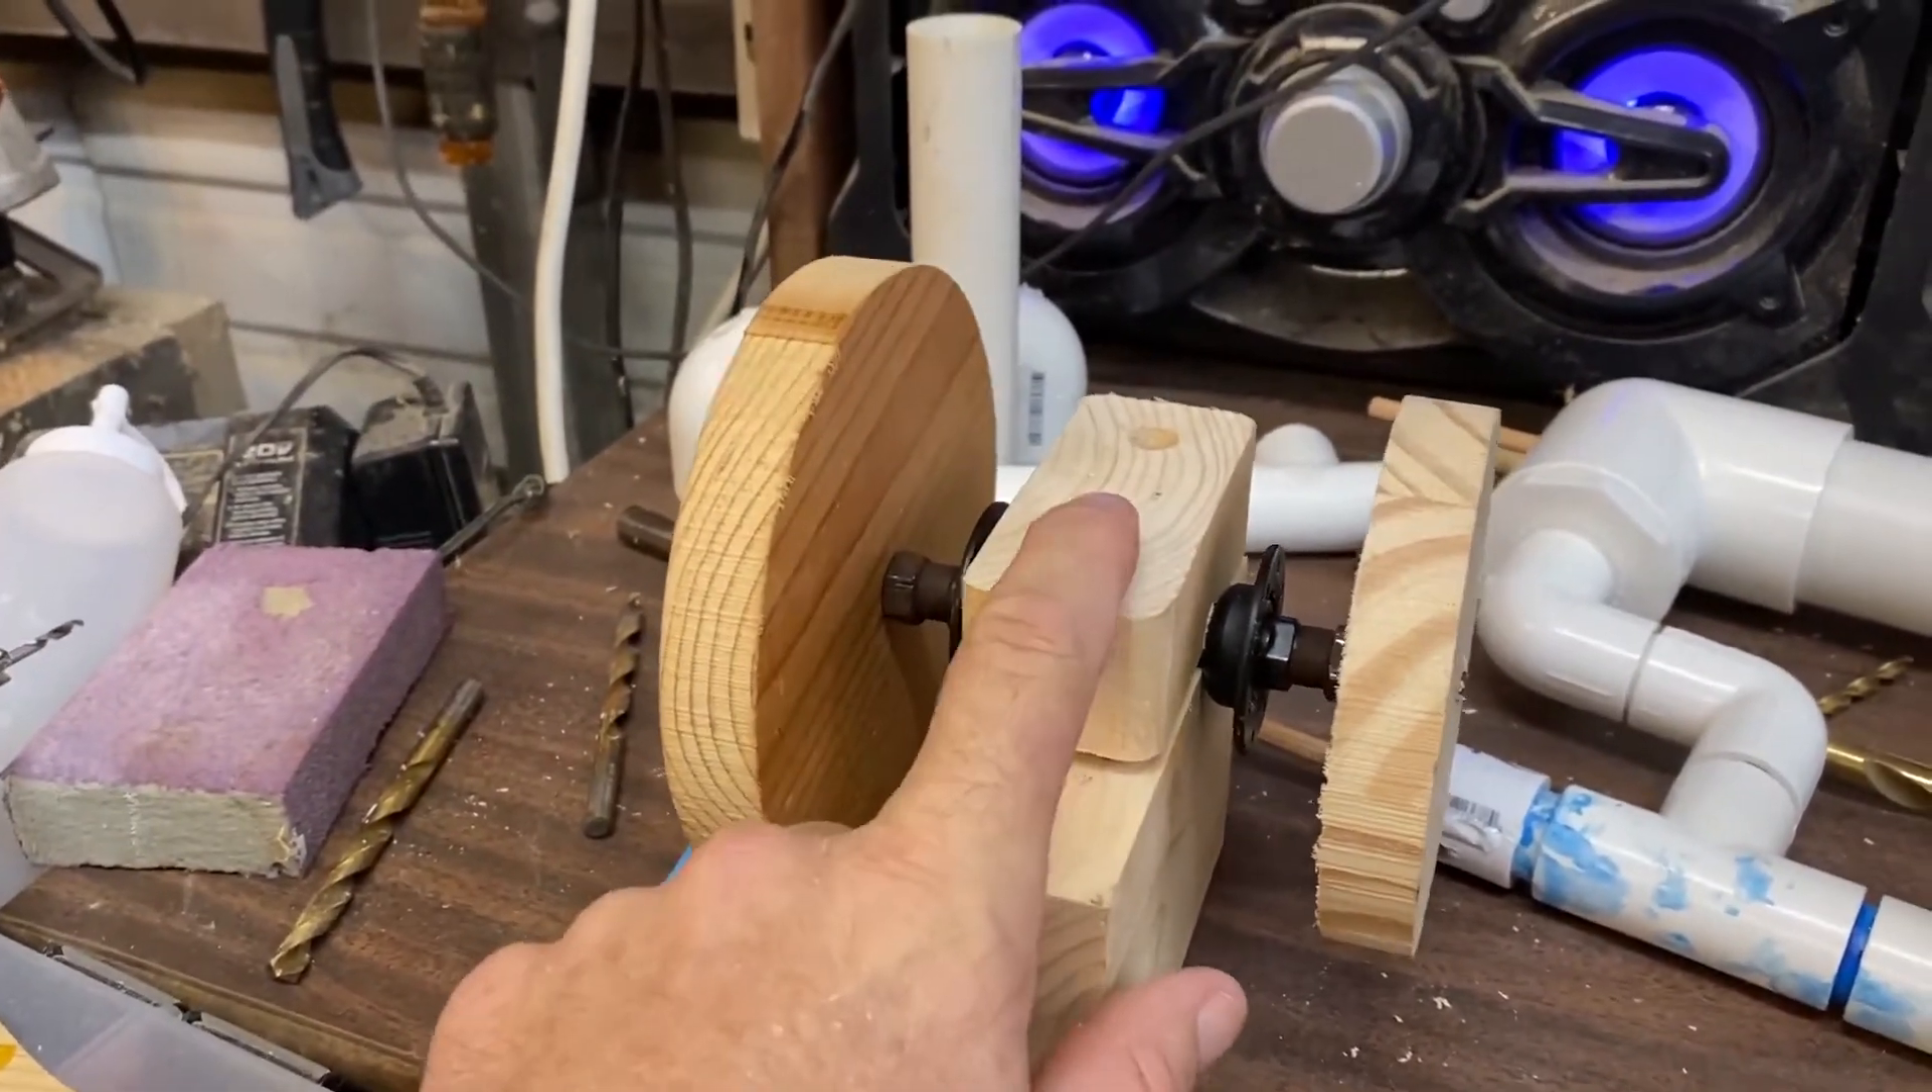I've just made a little pillow block, so to speak, out of a 2x4 and mounted it.